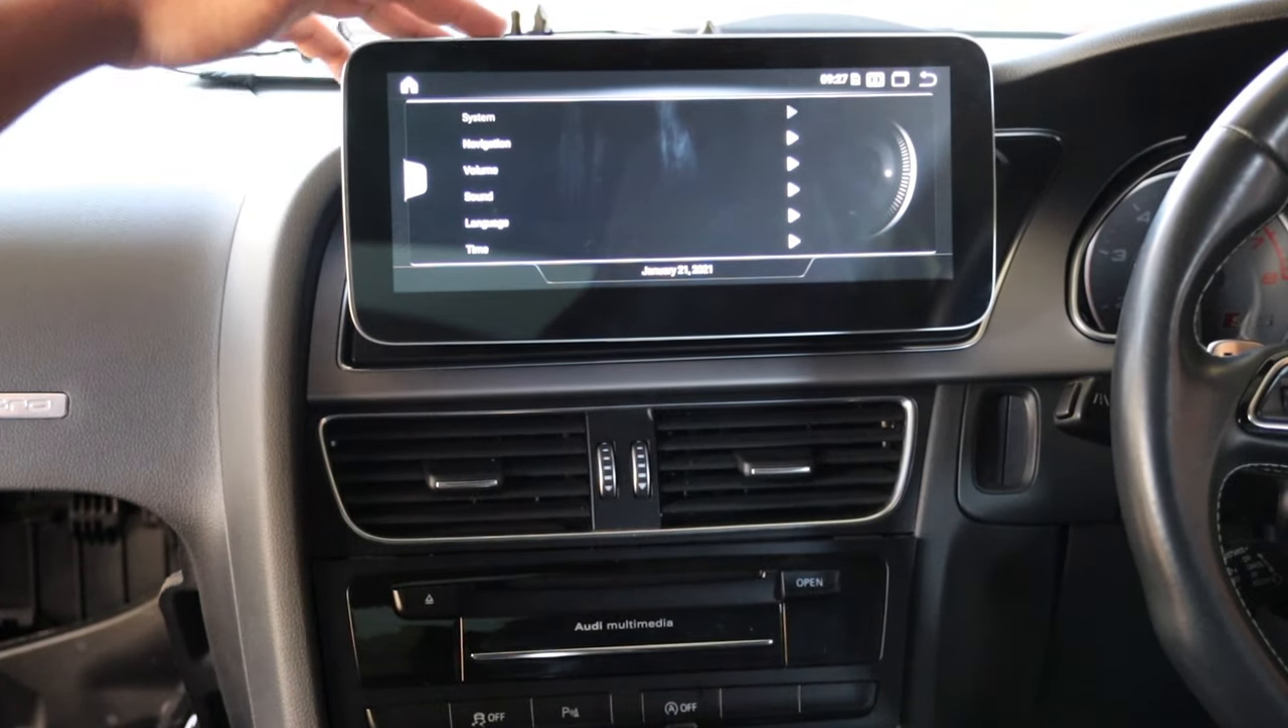All right guys there it is that's the screen mounted.